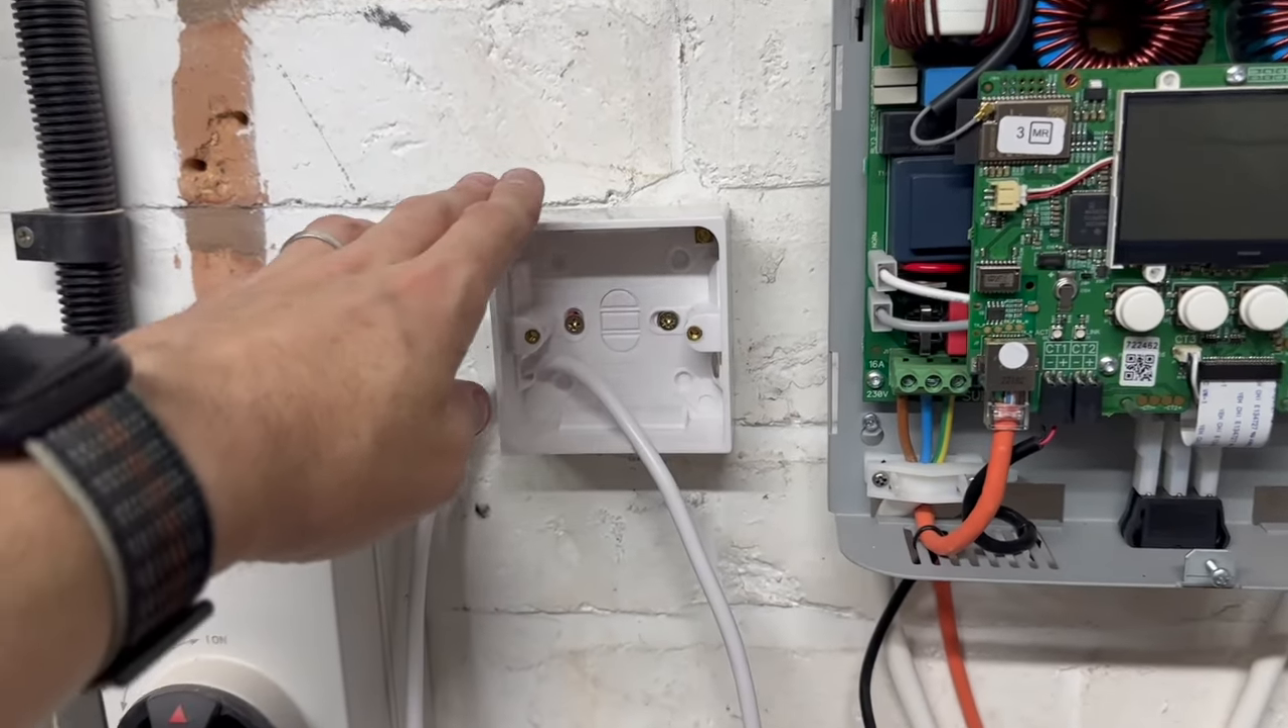So let me get that mounted on the wall now. So I've got the box mounted on the wall.